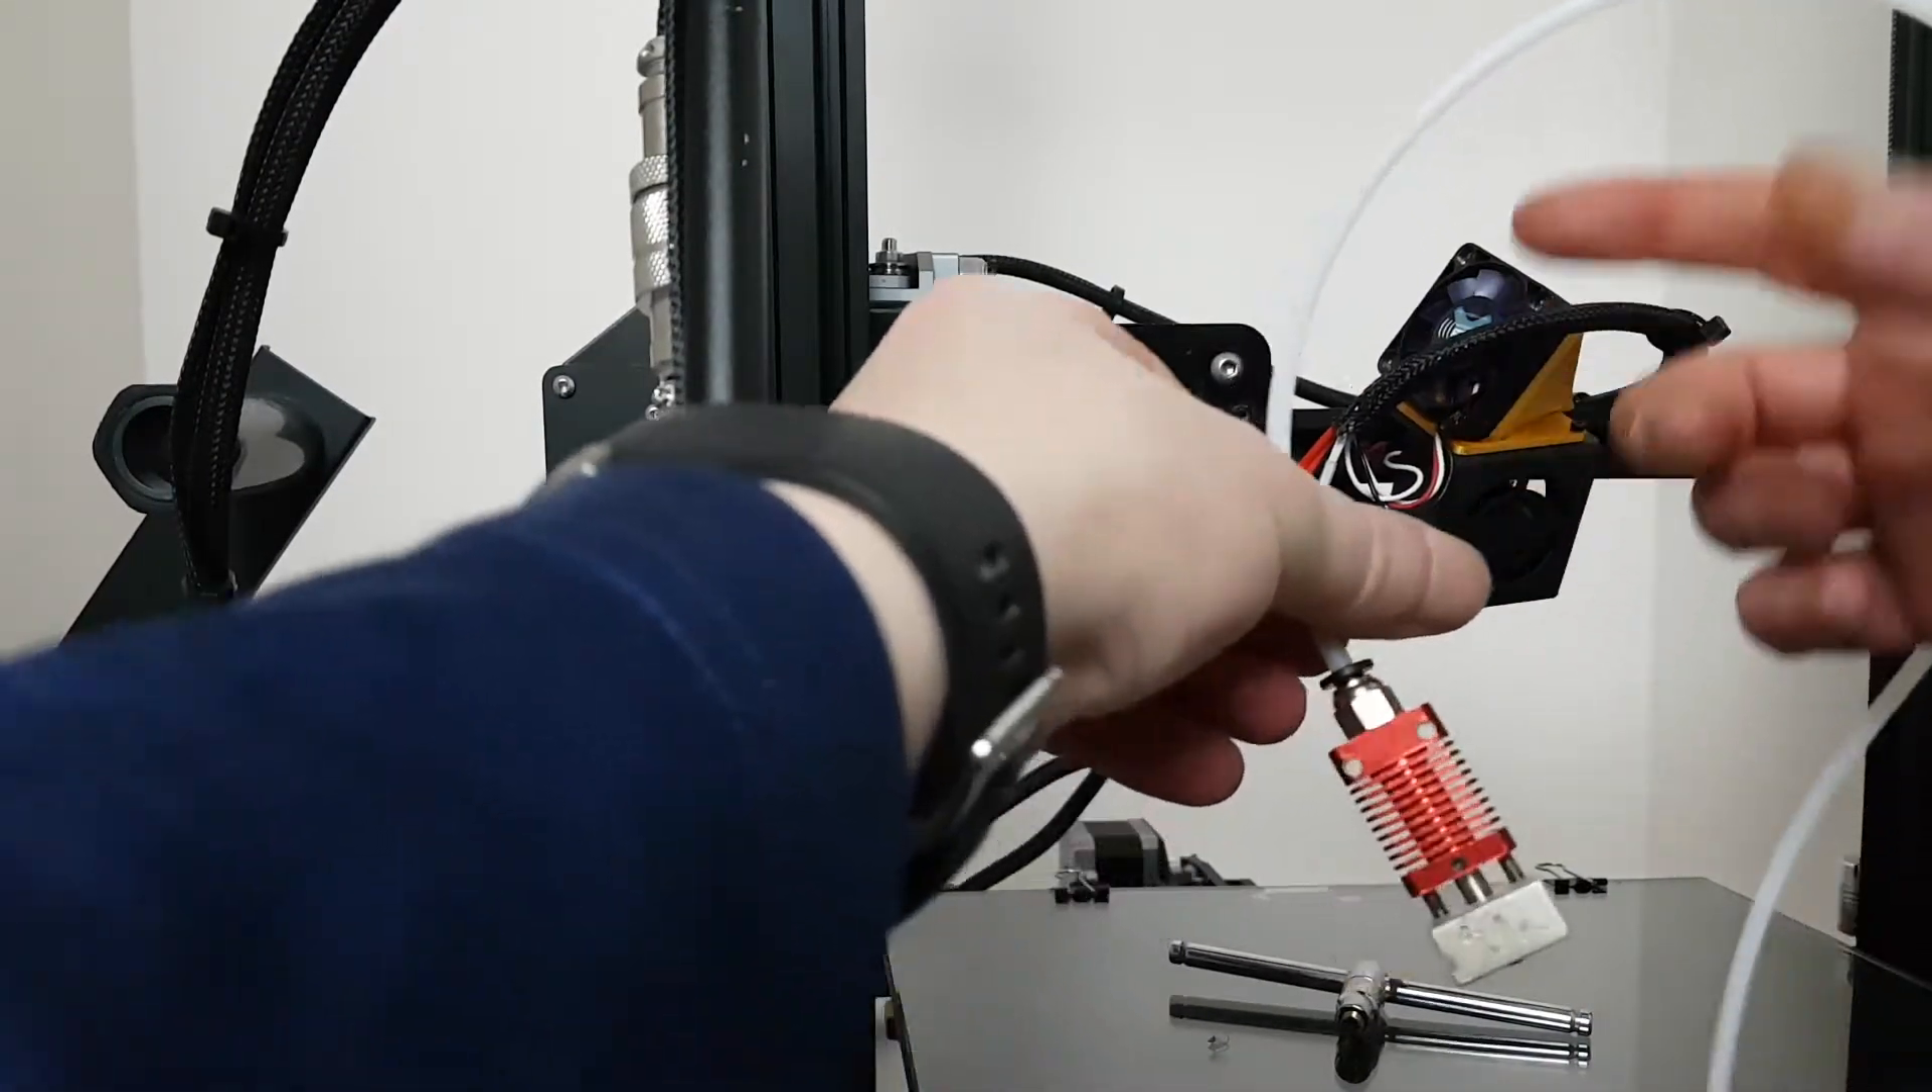Jetzt haben wir alles gelöst und hier habe ich das hotend in der hand.